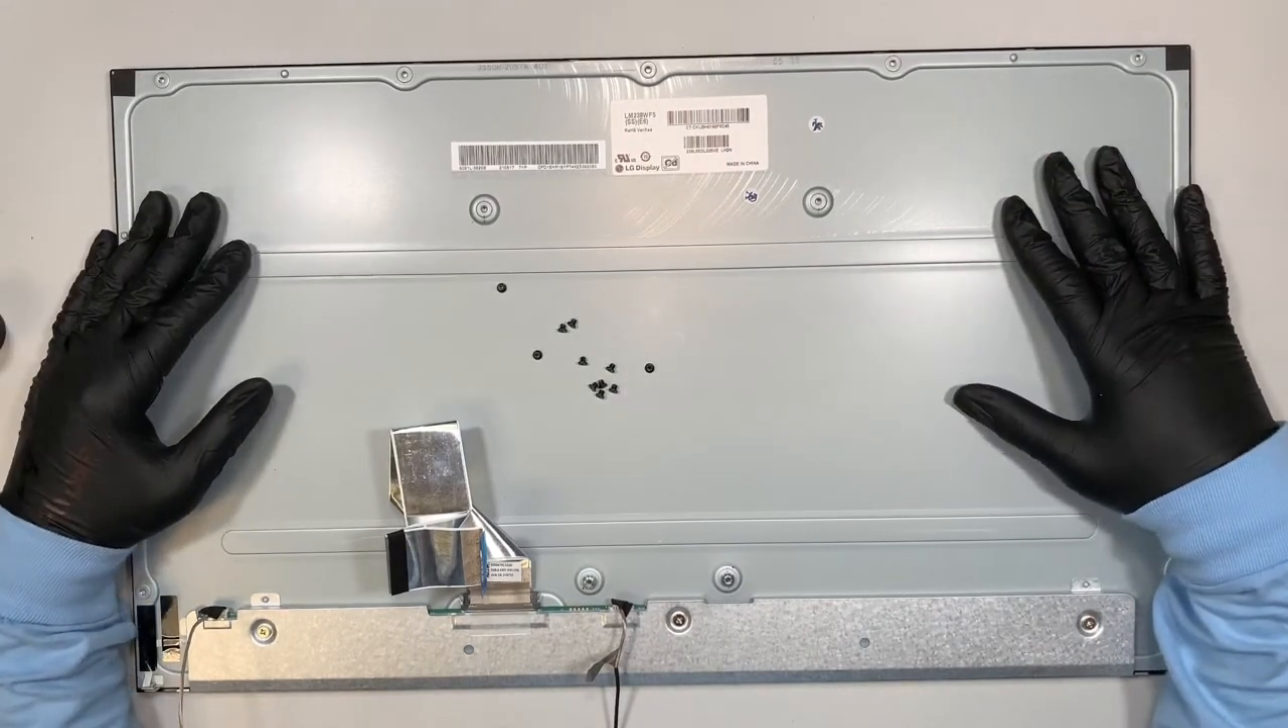The plastic is removed and this is just your lcd screen.